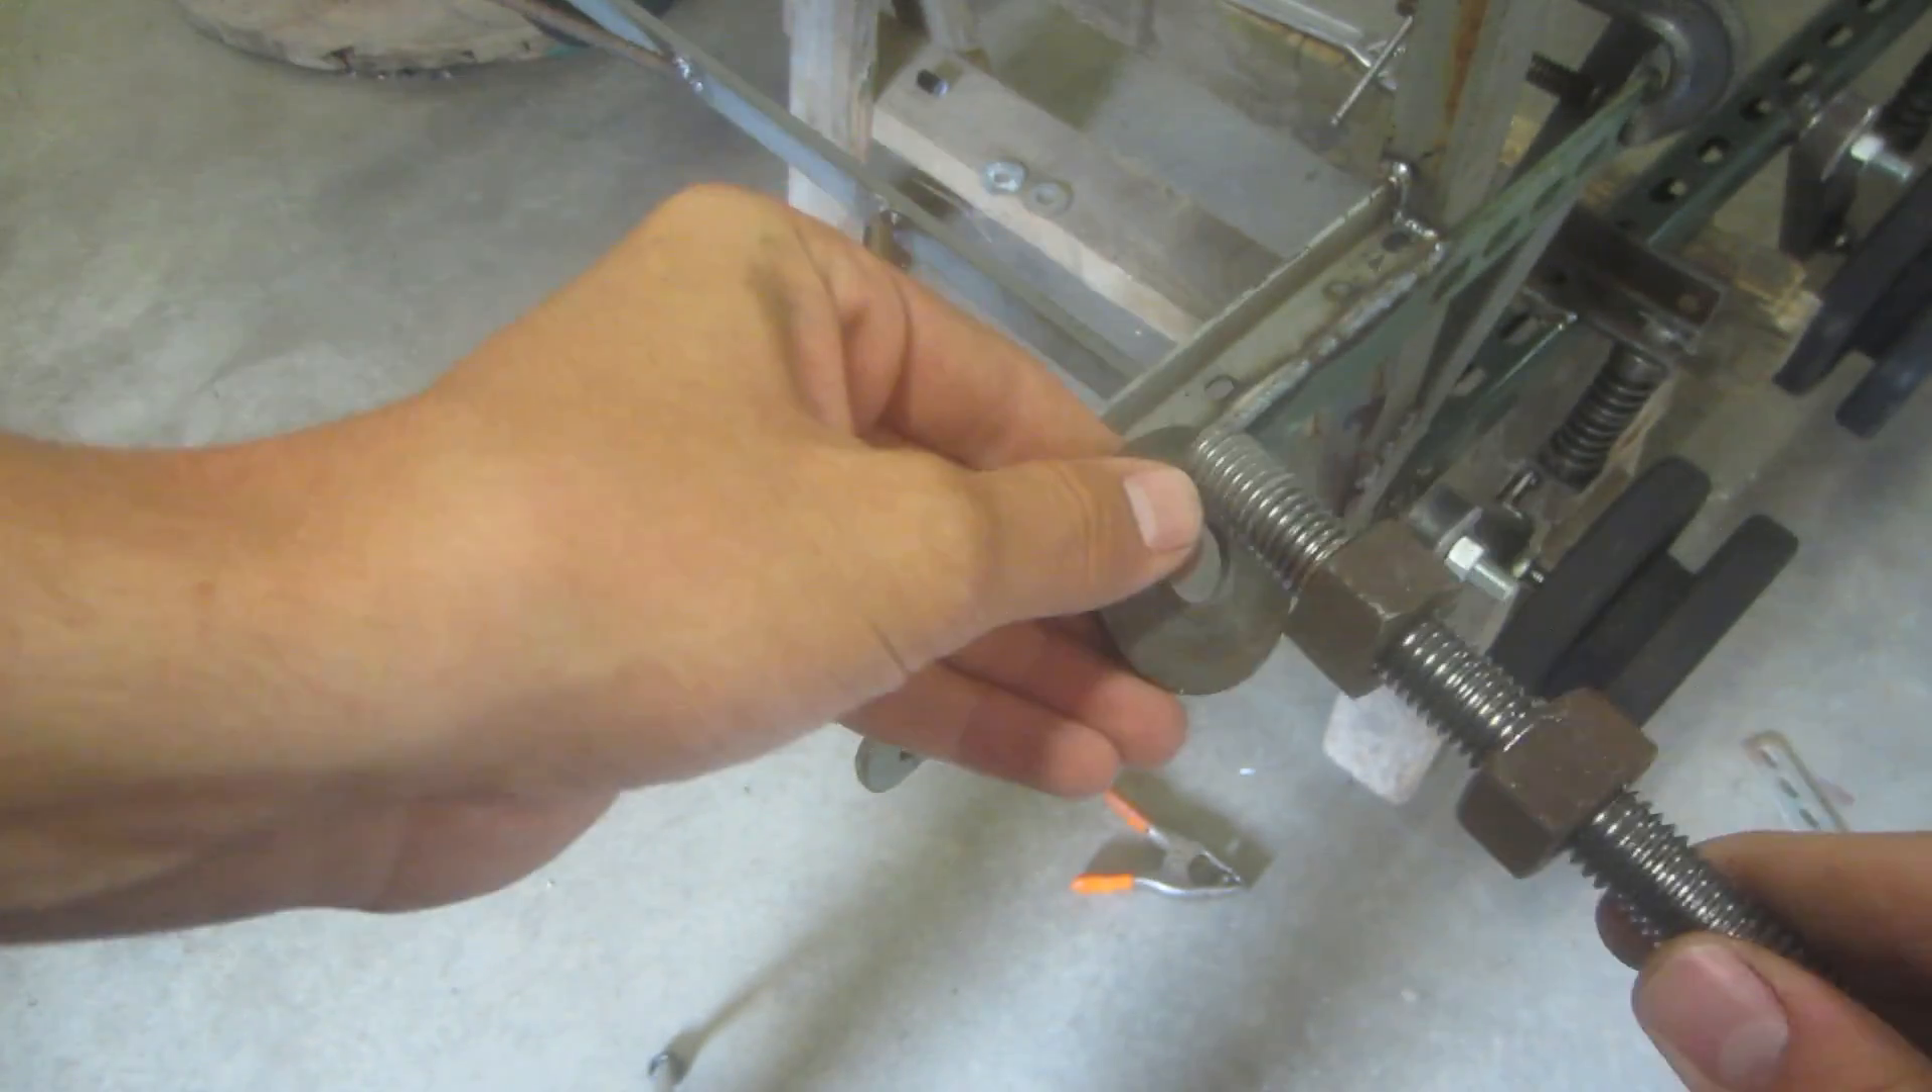So, how this goes together then, I've got this piece of all thread right here, 5 eighths of an inch. We've got these two nuts on there.